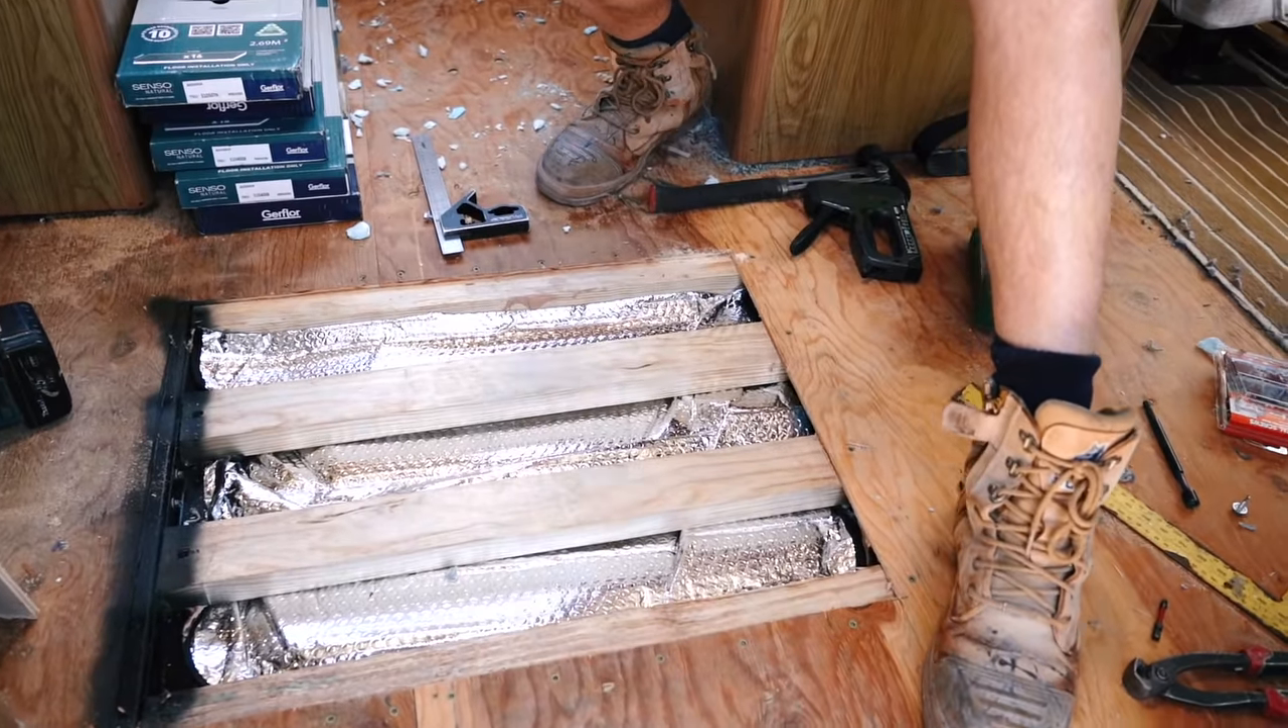And we've created like a little subfloor here to help hold the weight of the people as you walk in.